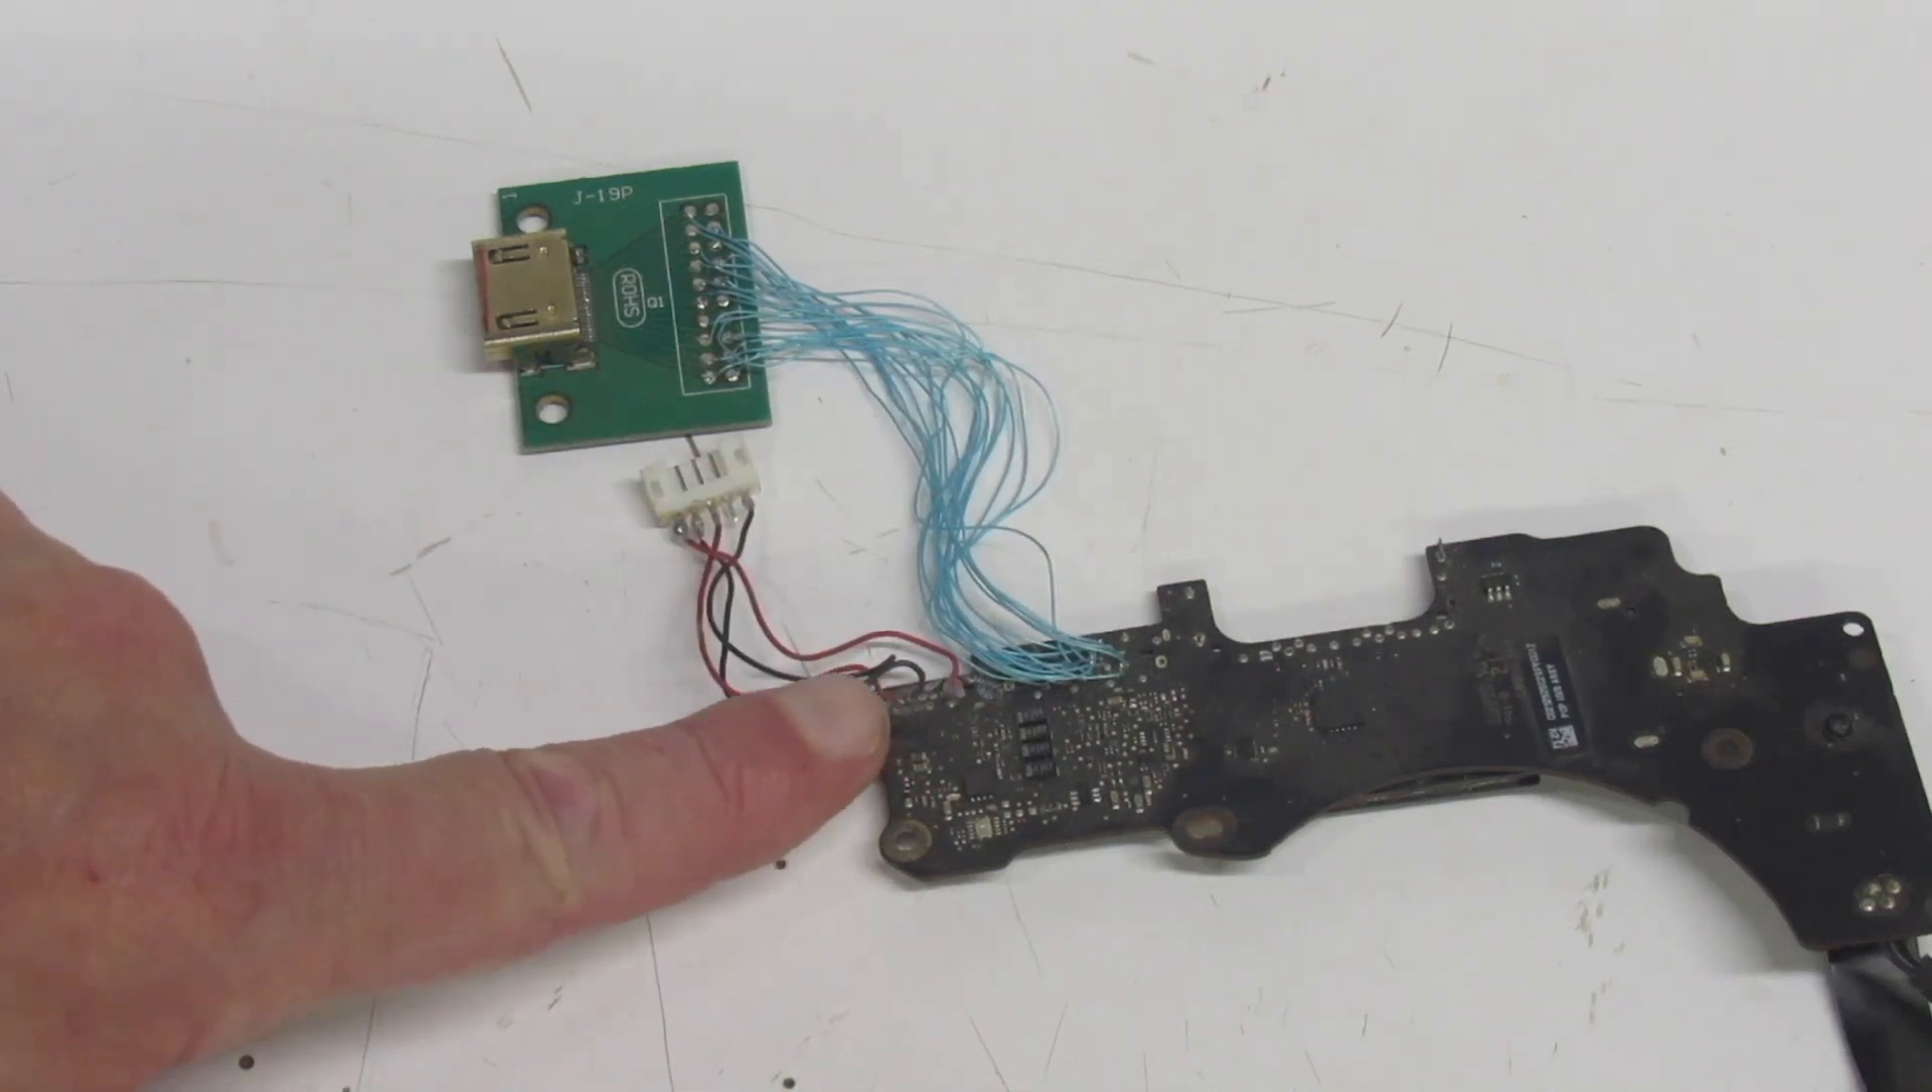If you look at the input output board you can see where I extended the HDMI connector.